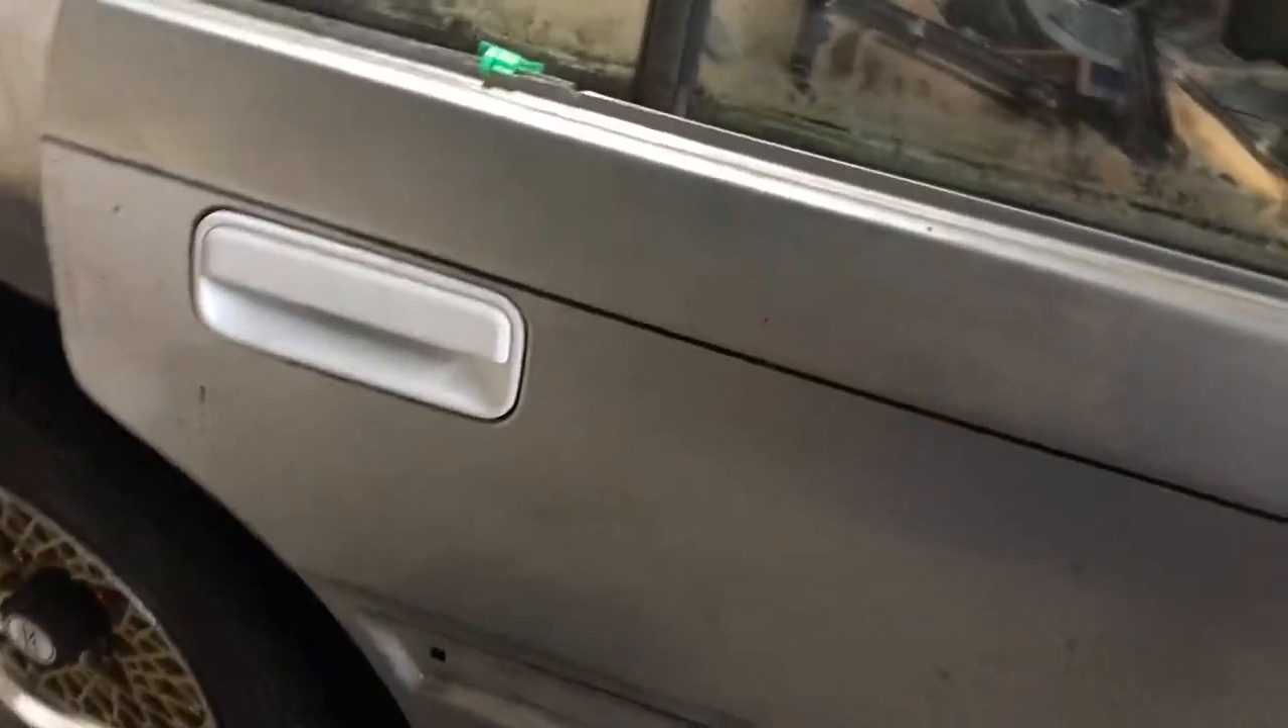Oh yeah I got one of the handles on I need to do the other ones.